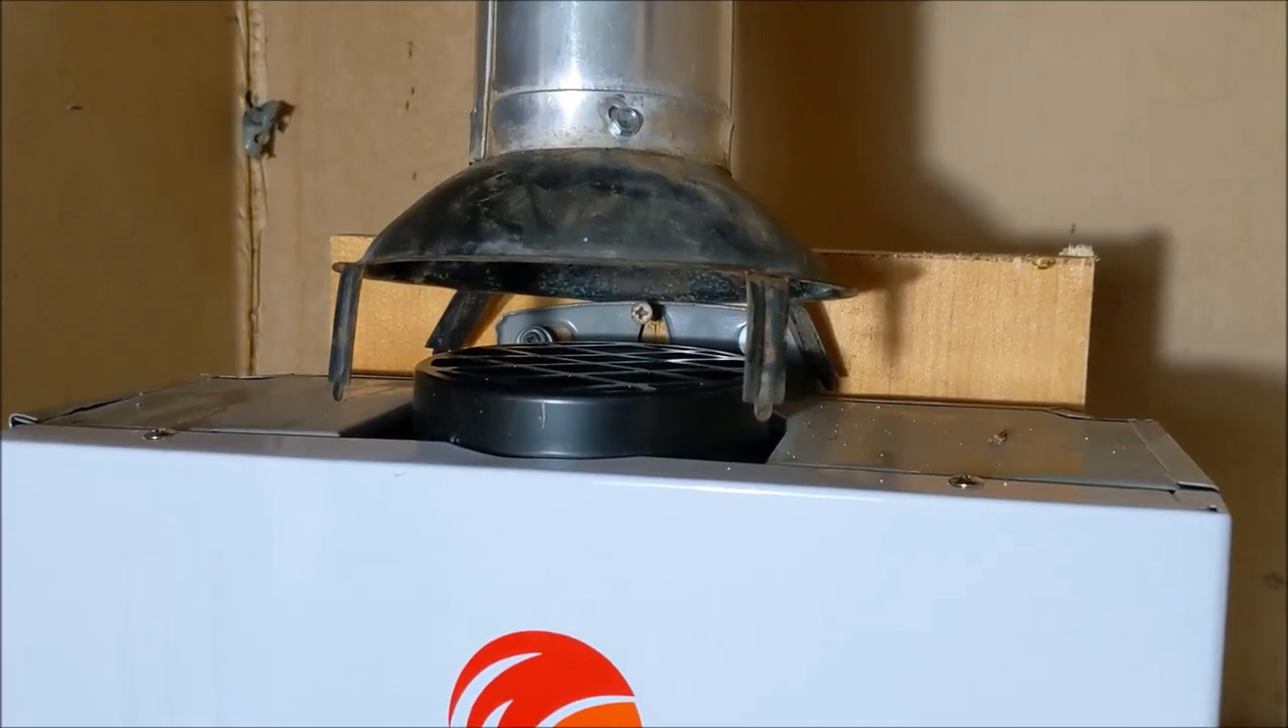Okay so you can see we've got the exhaust right in there nicely so that we can get the fumes out.